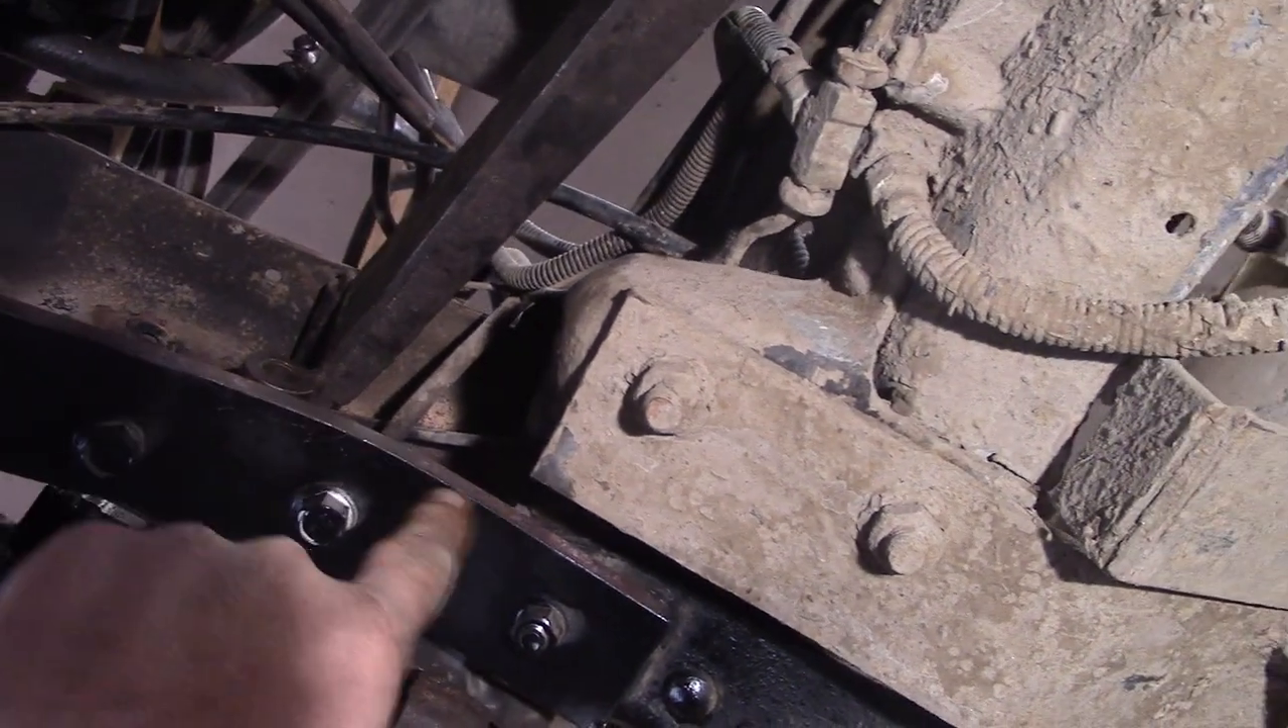Oh, by the way, we also installed this 3-8 piece of strap here on the bottom of our frame flange to strengthen the rippled area.